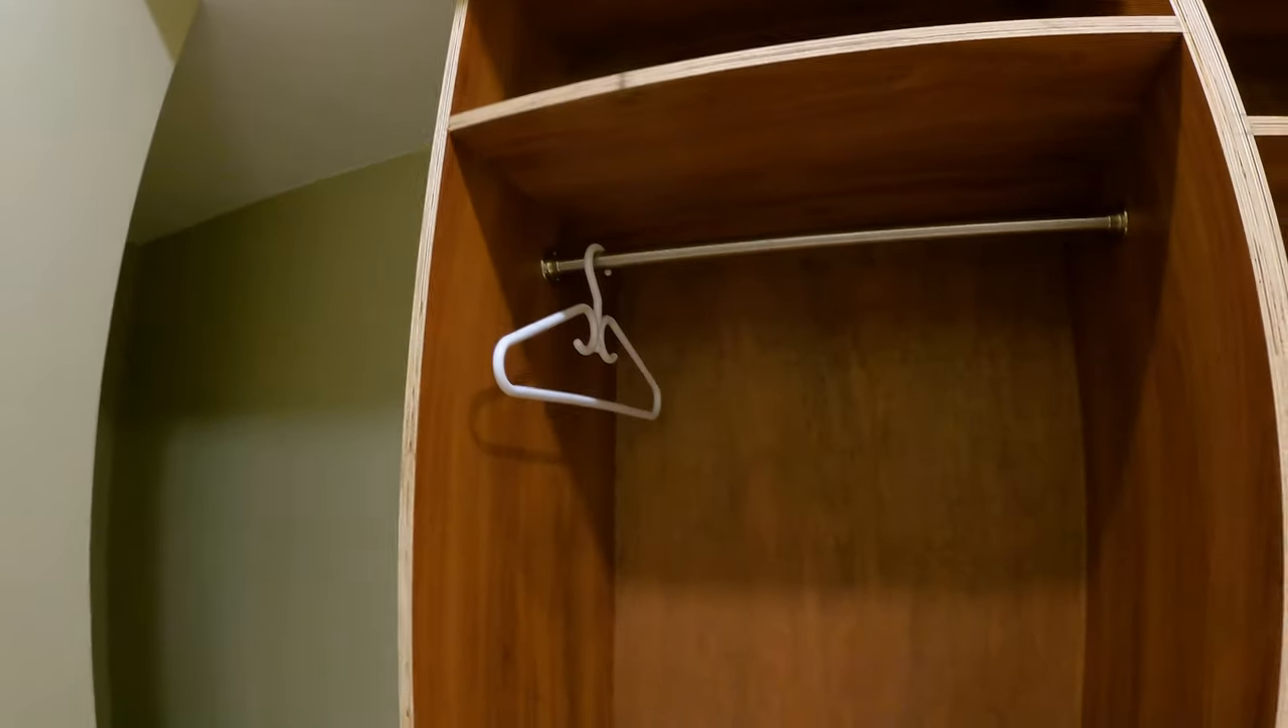Inside, the back panels are installed.